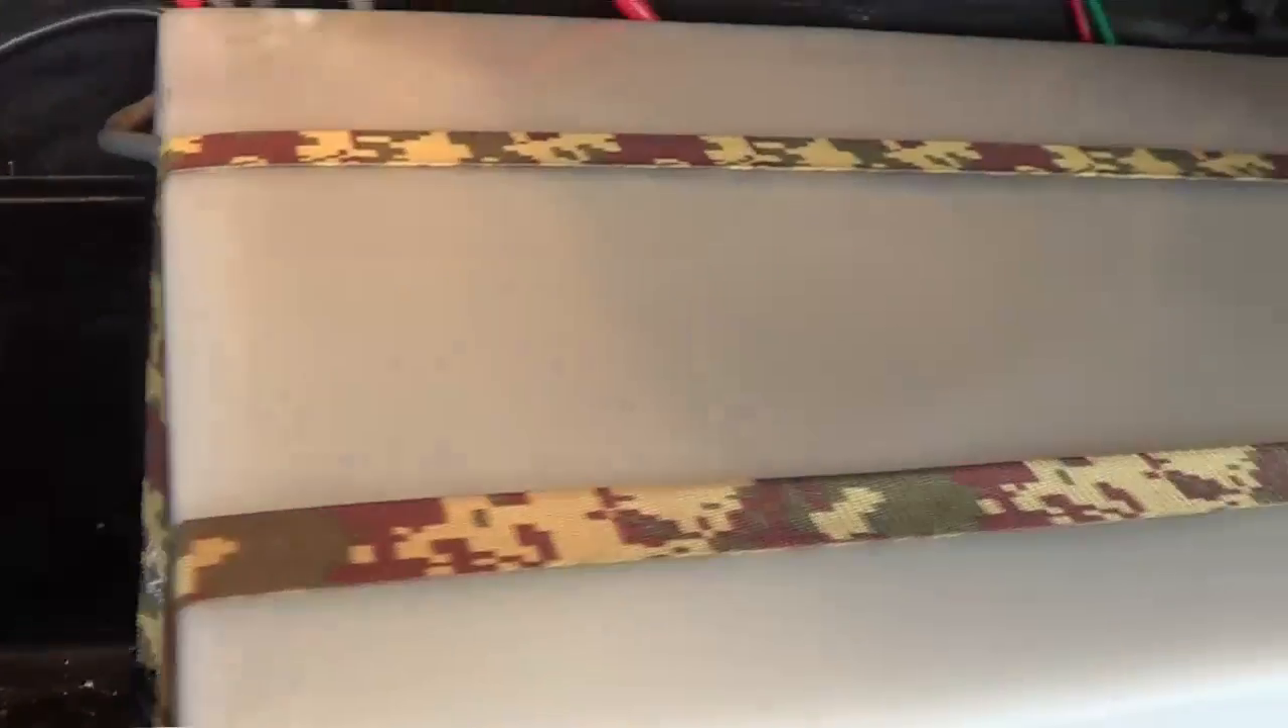There's my strapping in place.